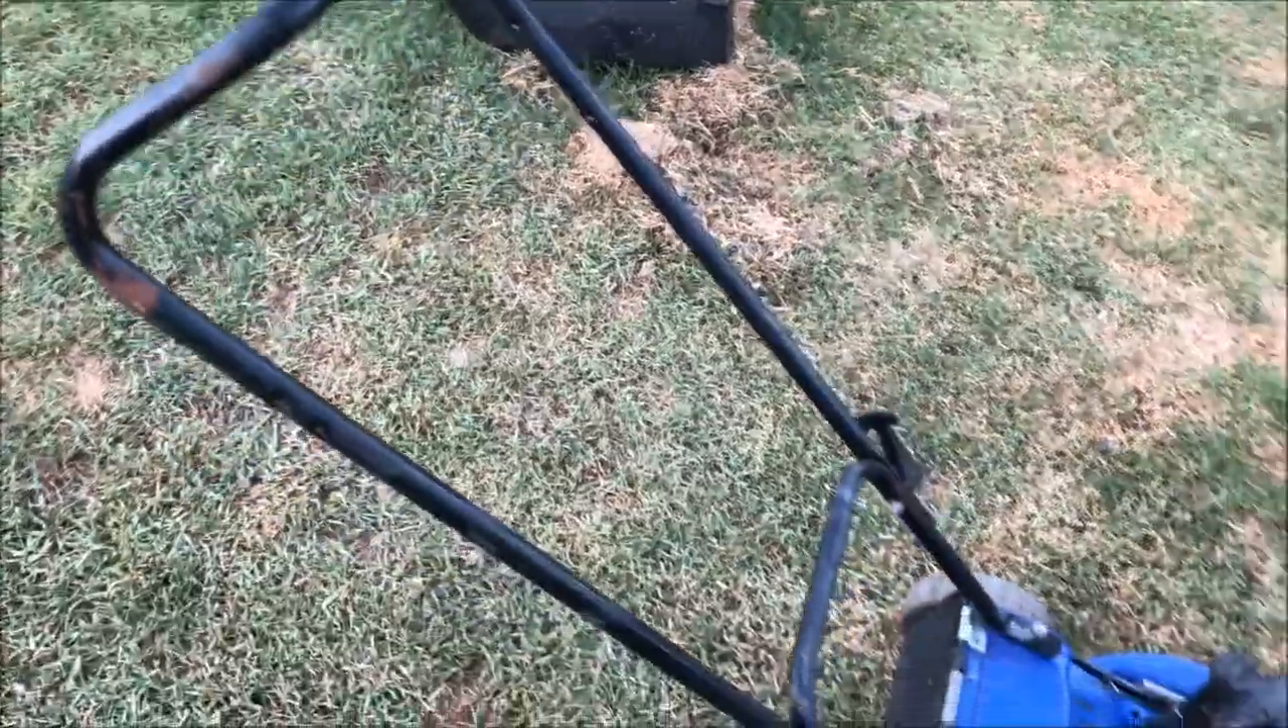So I've put on some handles.